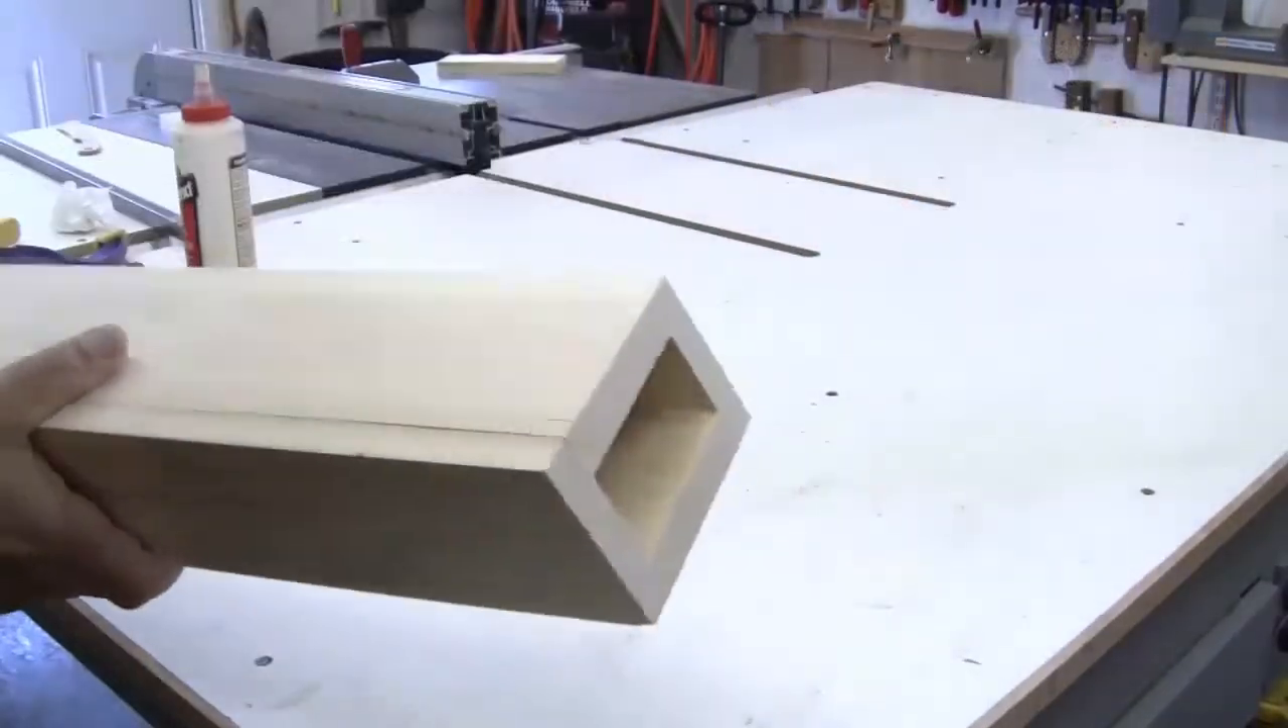I've completed the glue up and I've trimmed down this end here so that it's nice and flat.